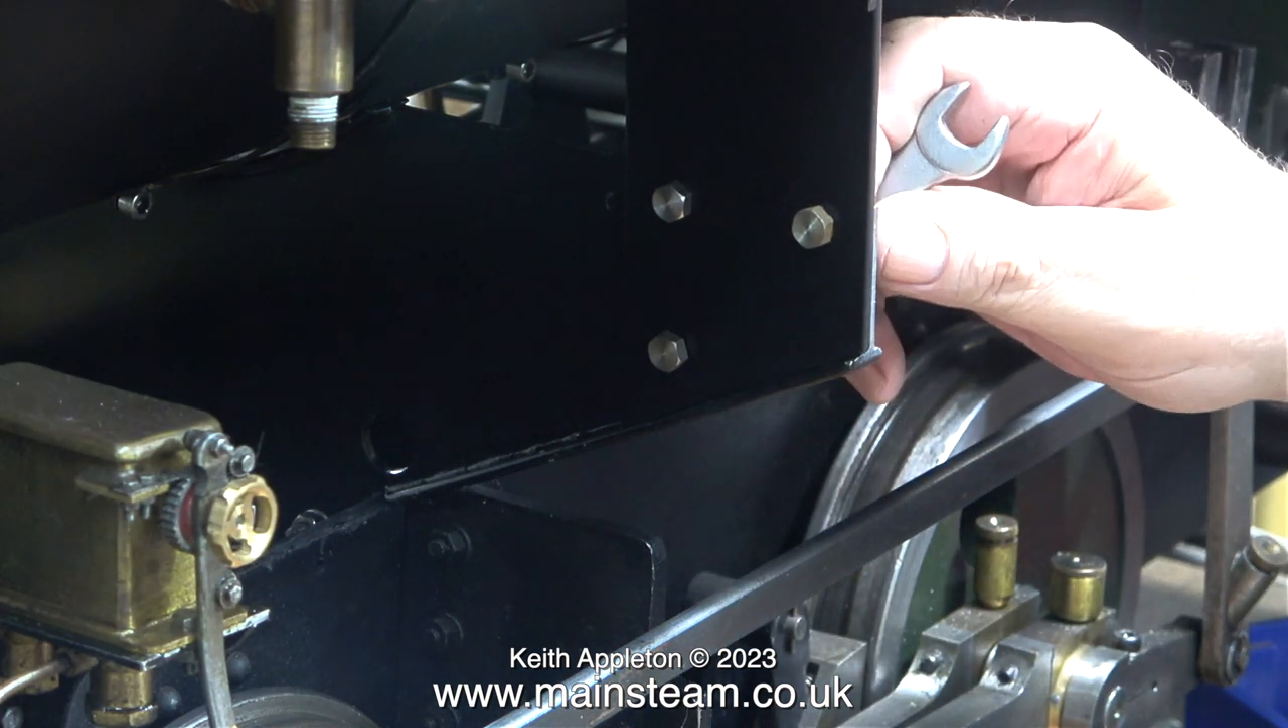Here I've placed three bolts in their holes that go through into the main mounting bracket.